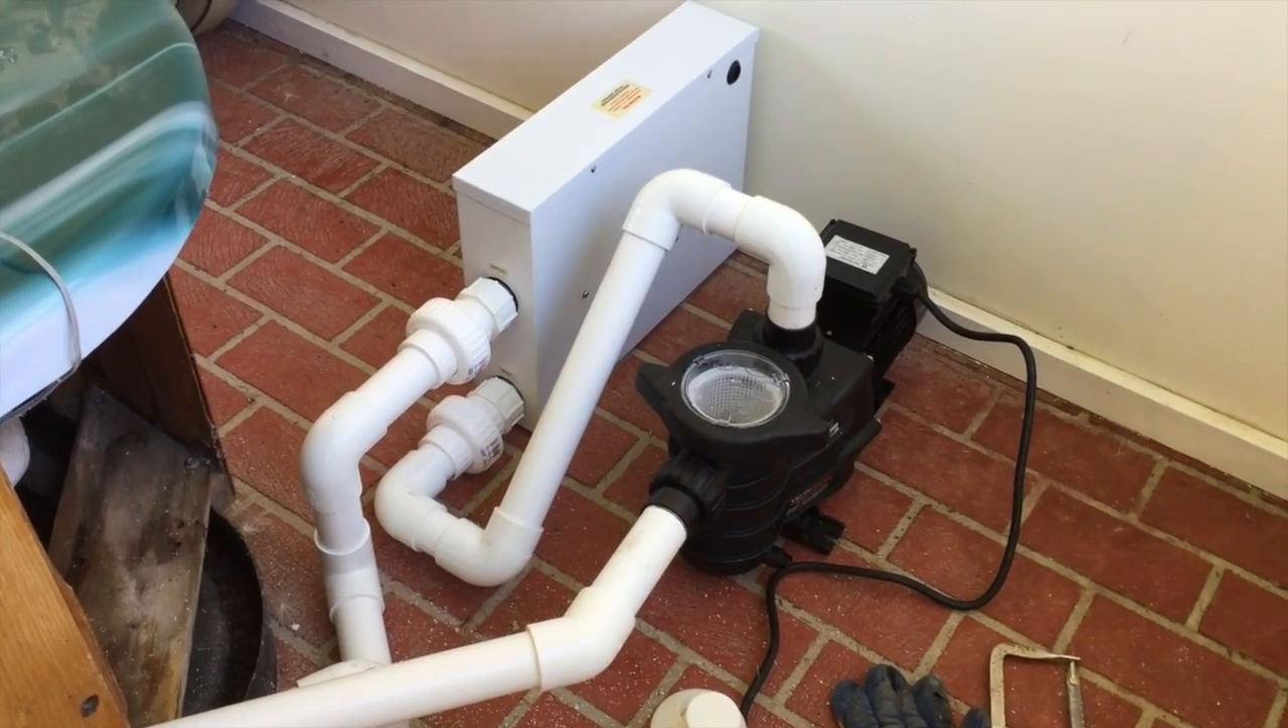So there we have it, the heater and pump are plumbed in, right where the customer wanted them, out of the way, and nice and neat.